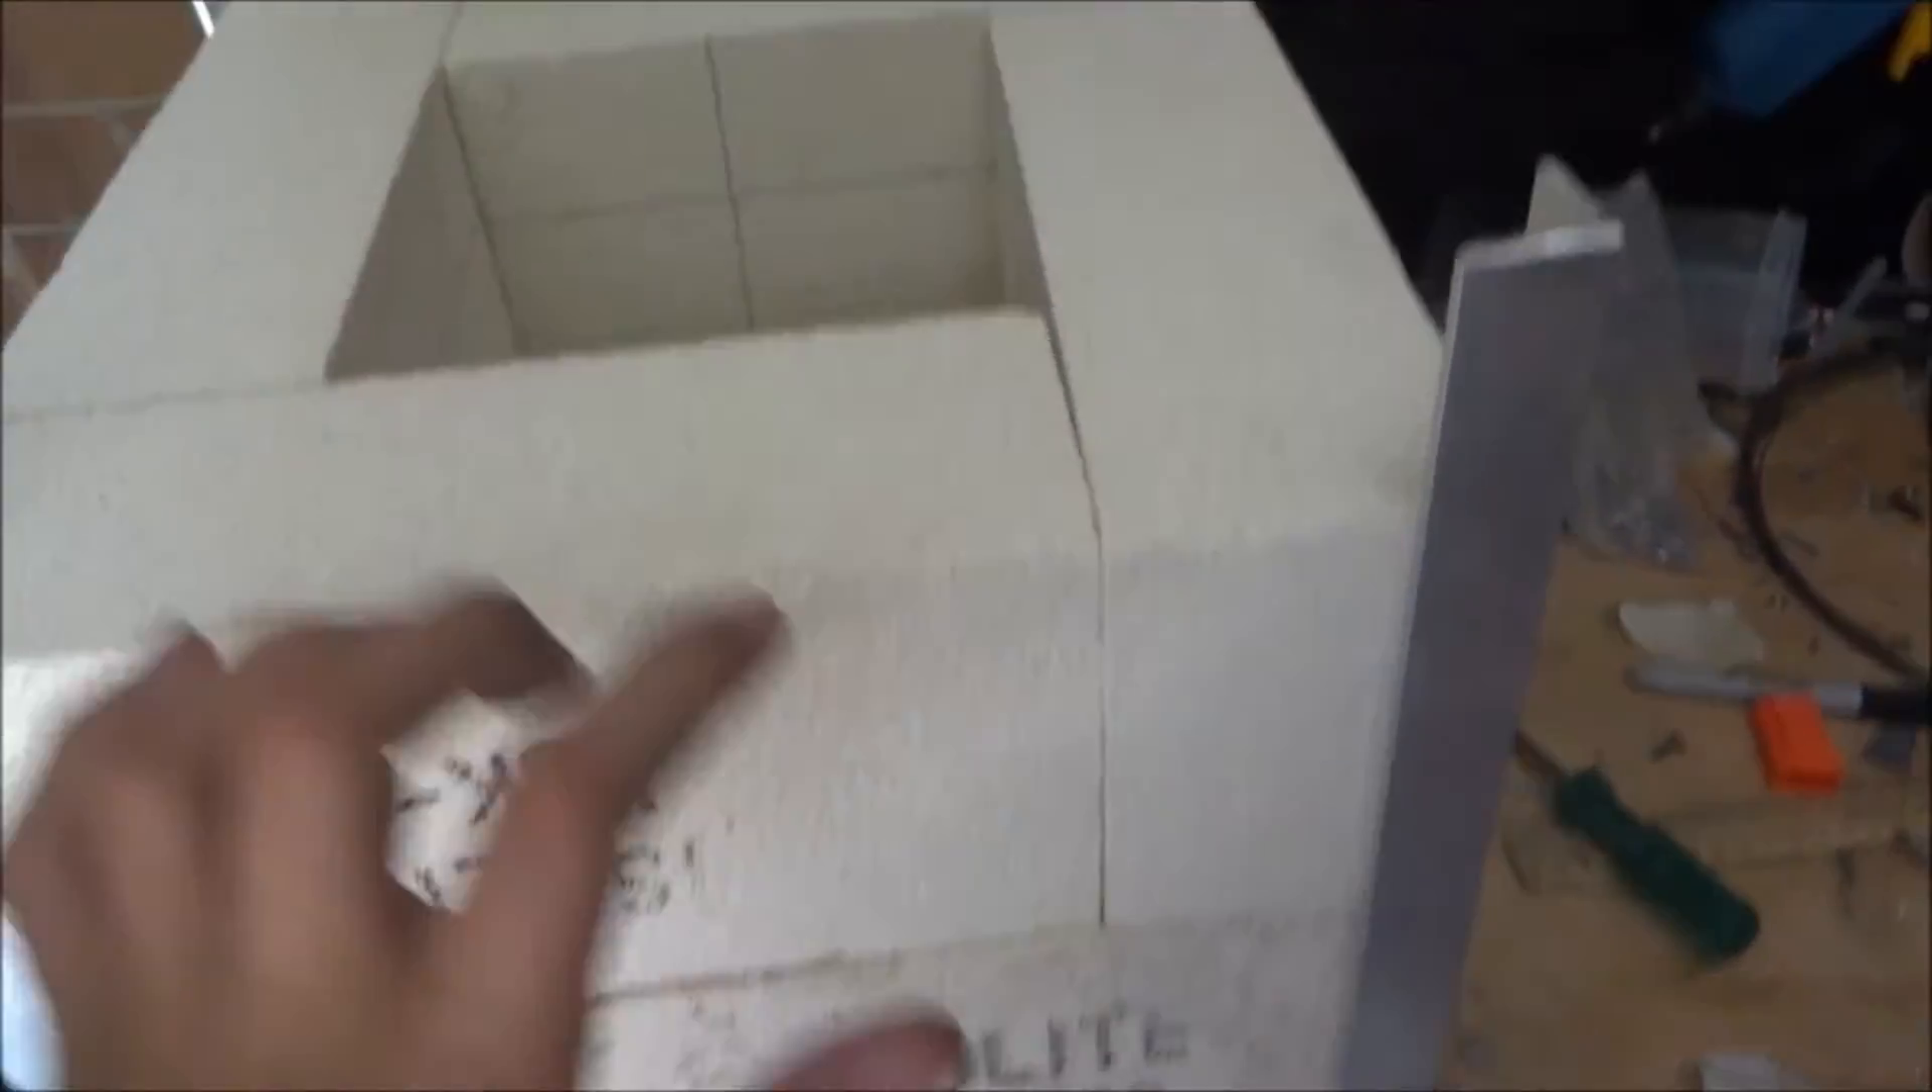Okay so i've got all the bricks in place so all these are insulating fire bricks there's the base and then the two layers of bricks.